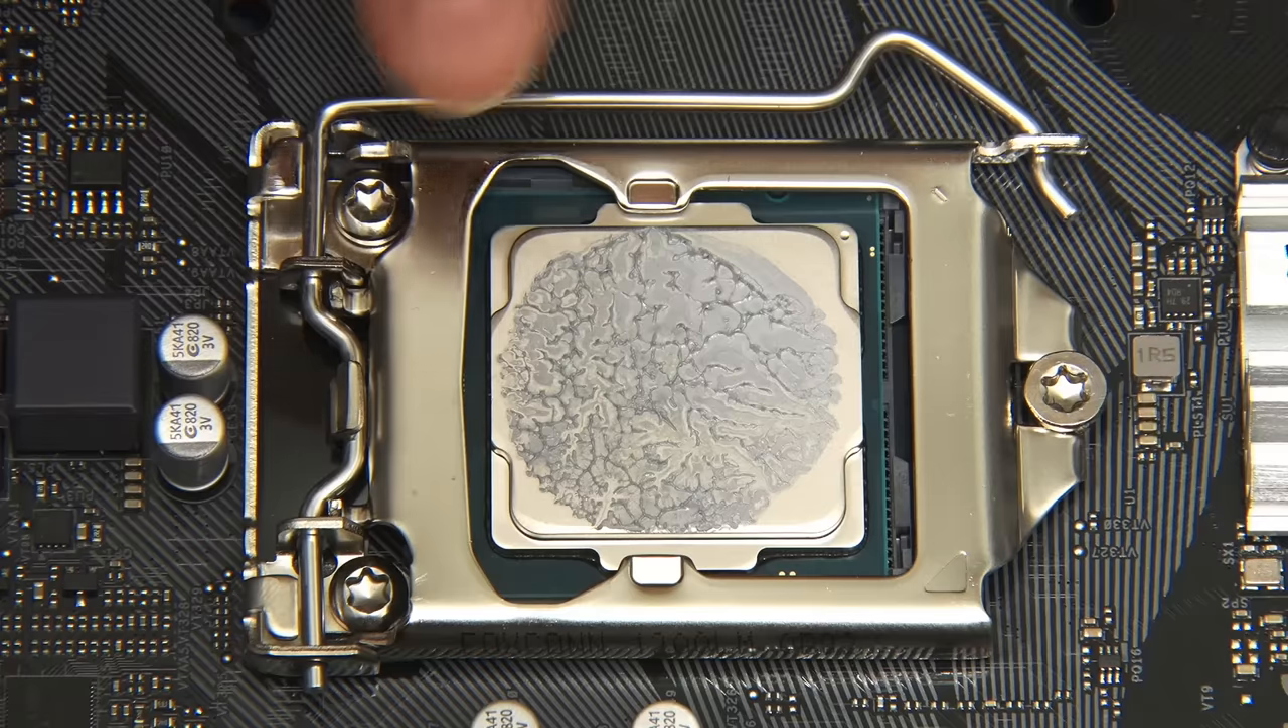Yes, we've removed the cooler from the CPU.